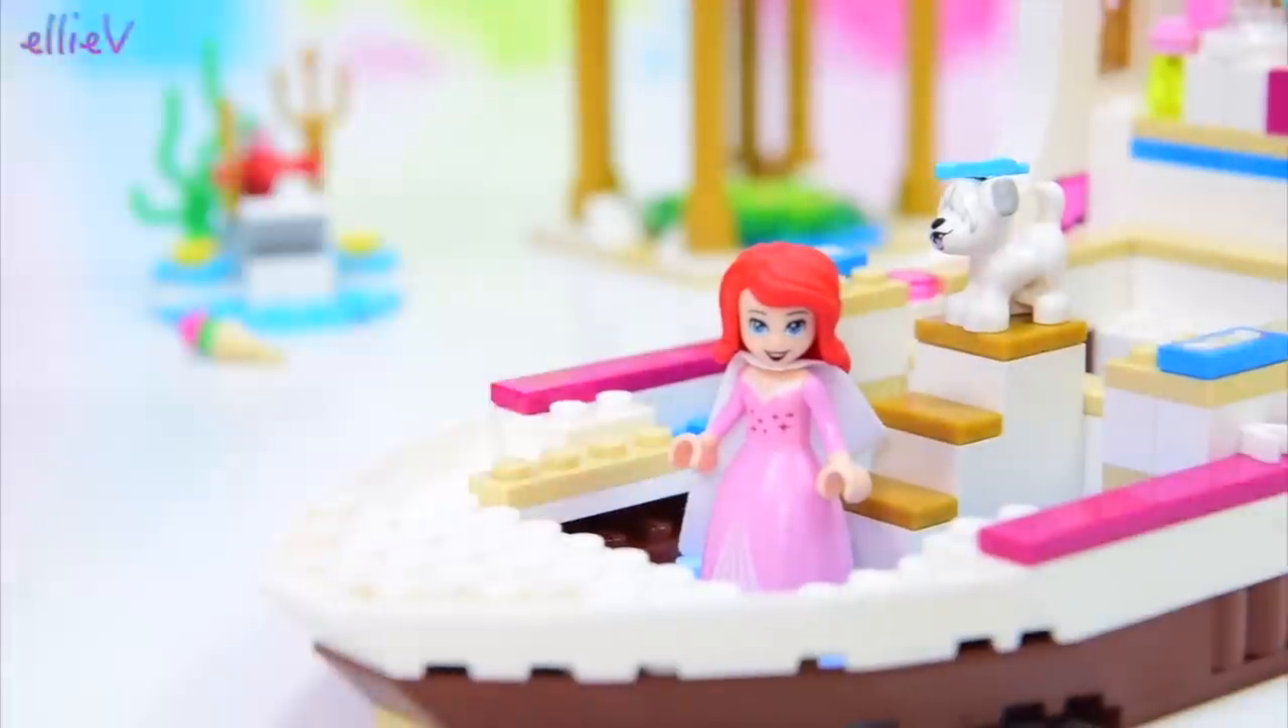We now have got some gold steps now. So they look nice and finished heading down.